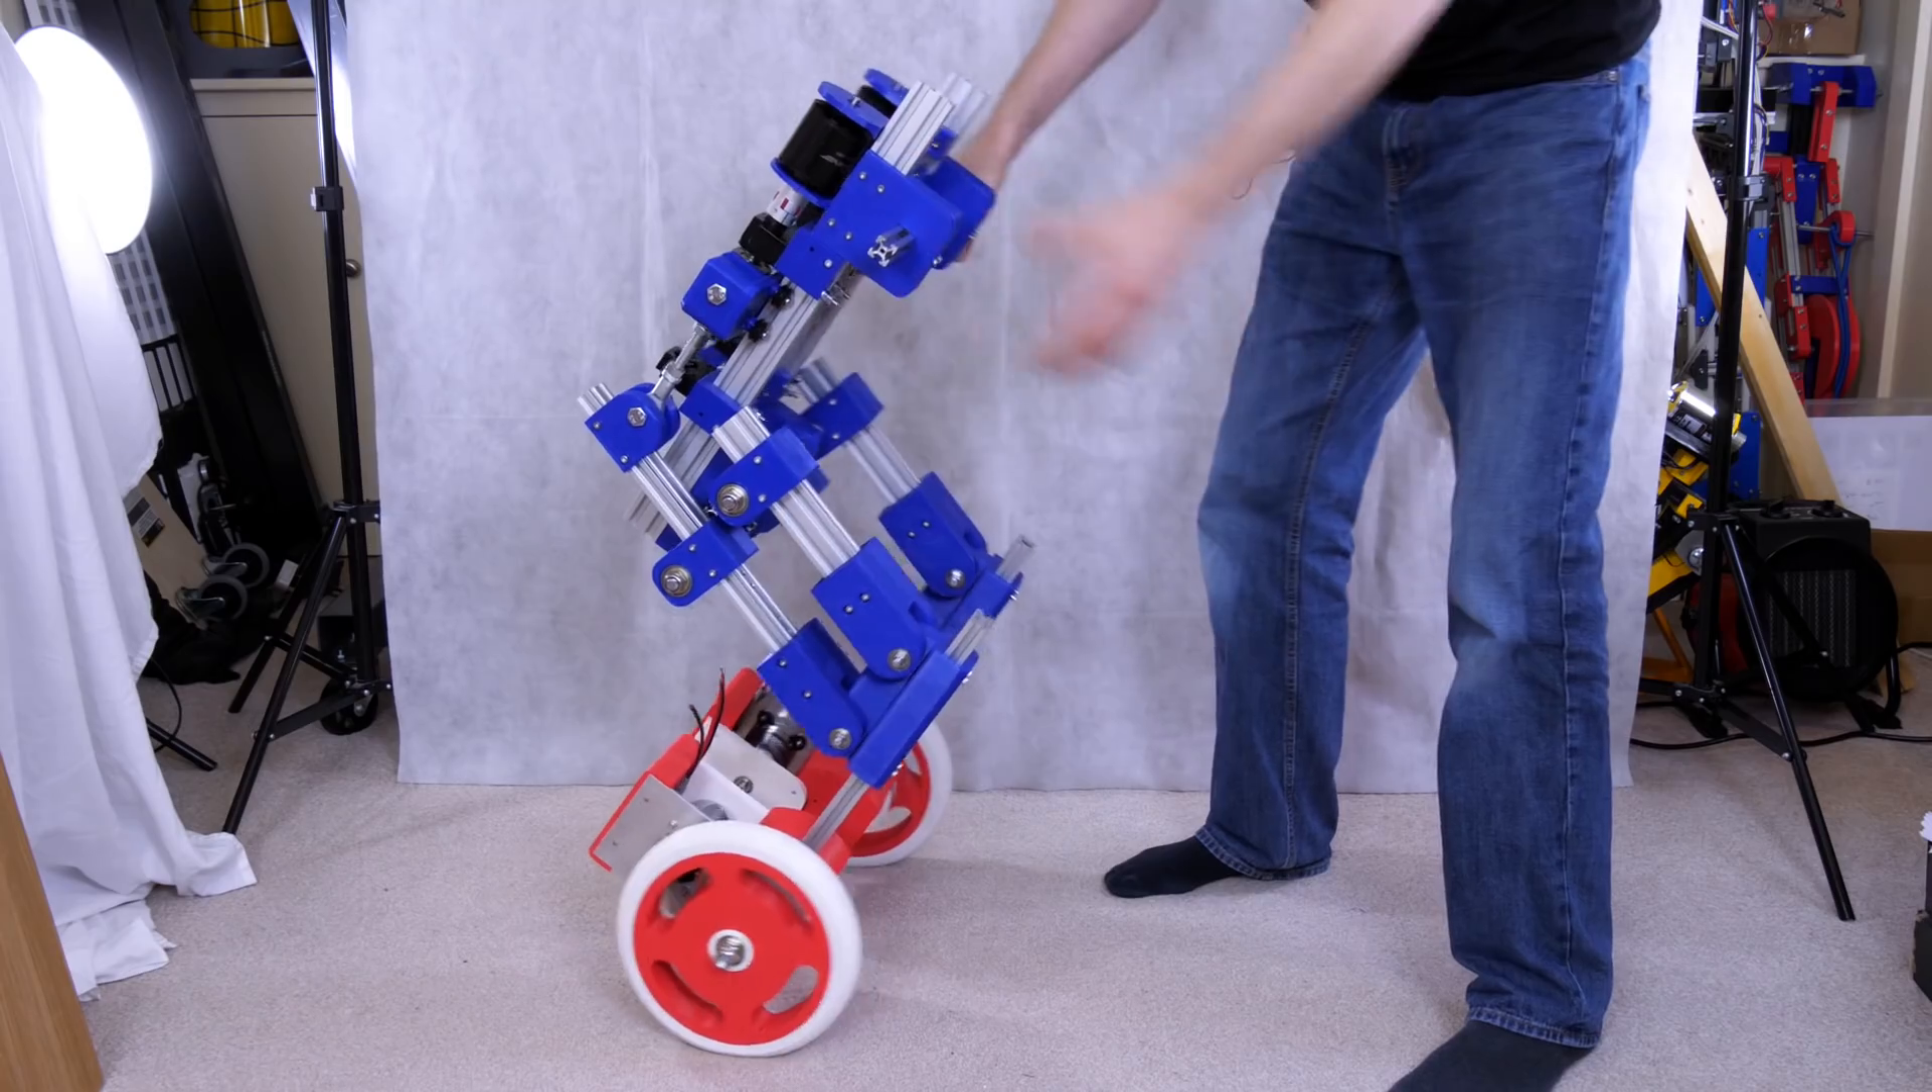We still have a head to go on here, and shoulders and arms and things, and lots of cosmetic panels, and, of course, all of the electronics.